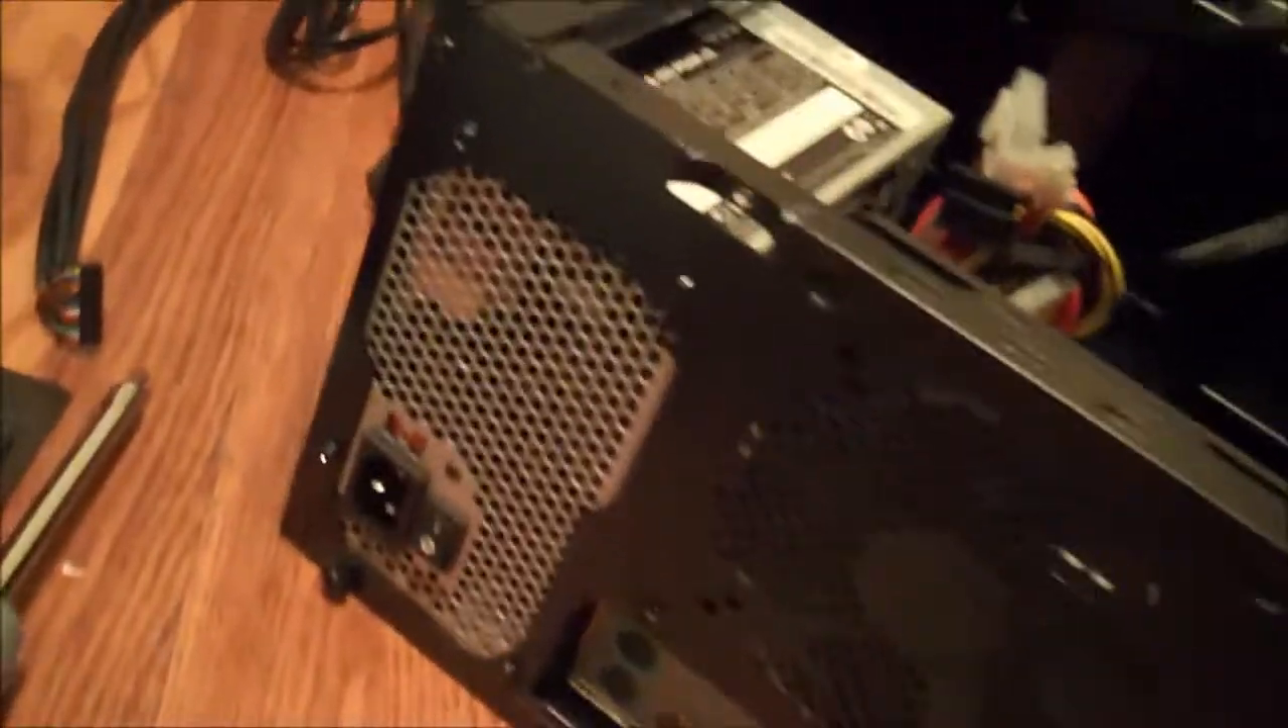Our power supply is now installed, as you can see.